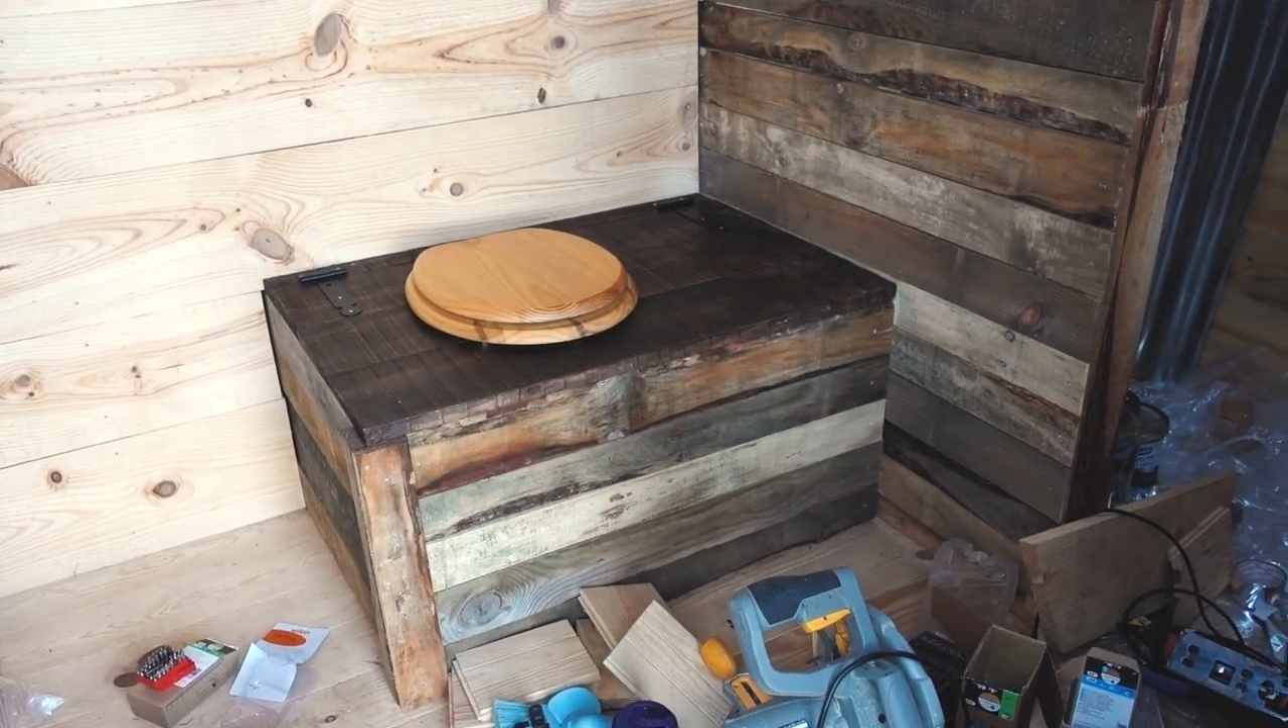I've just installed the top and the toilet seat.